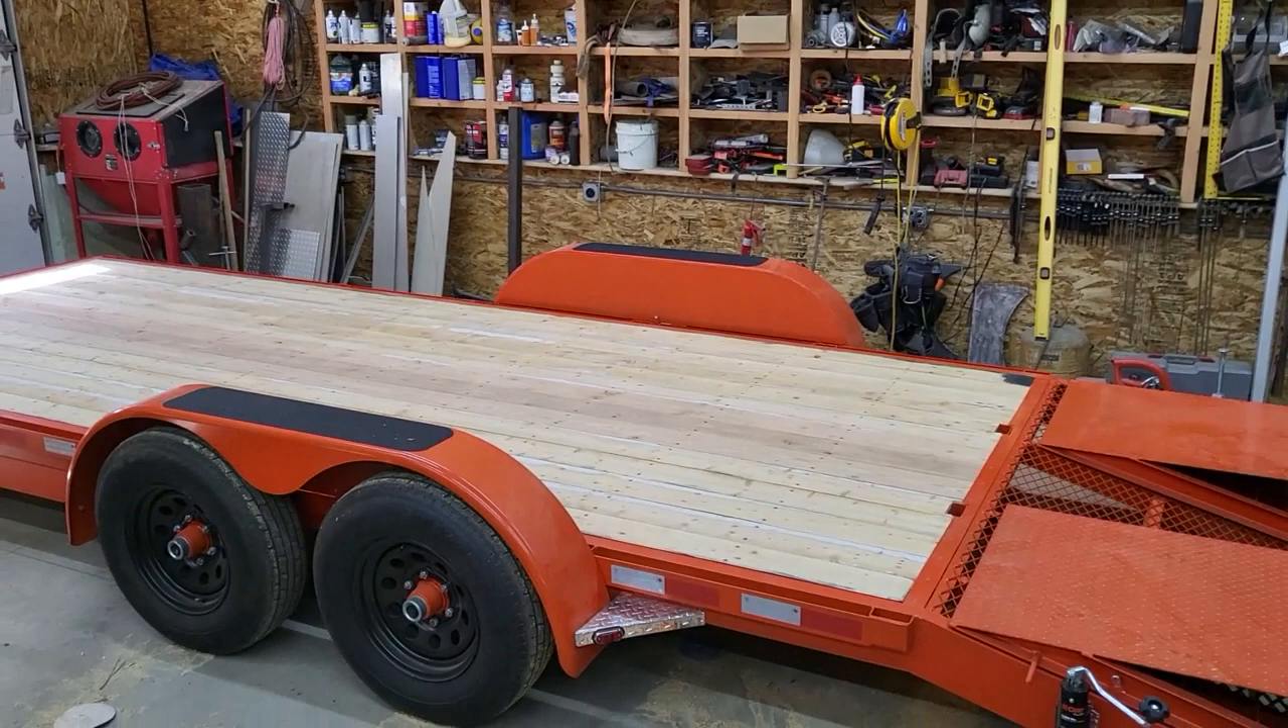There it is with the deck boards all on screwed down.